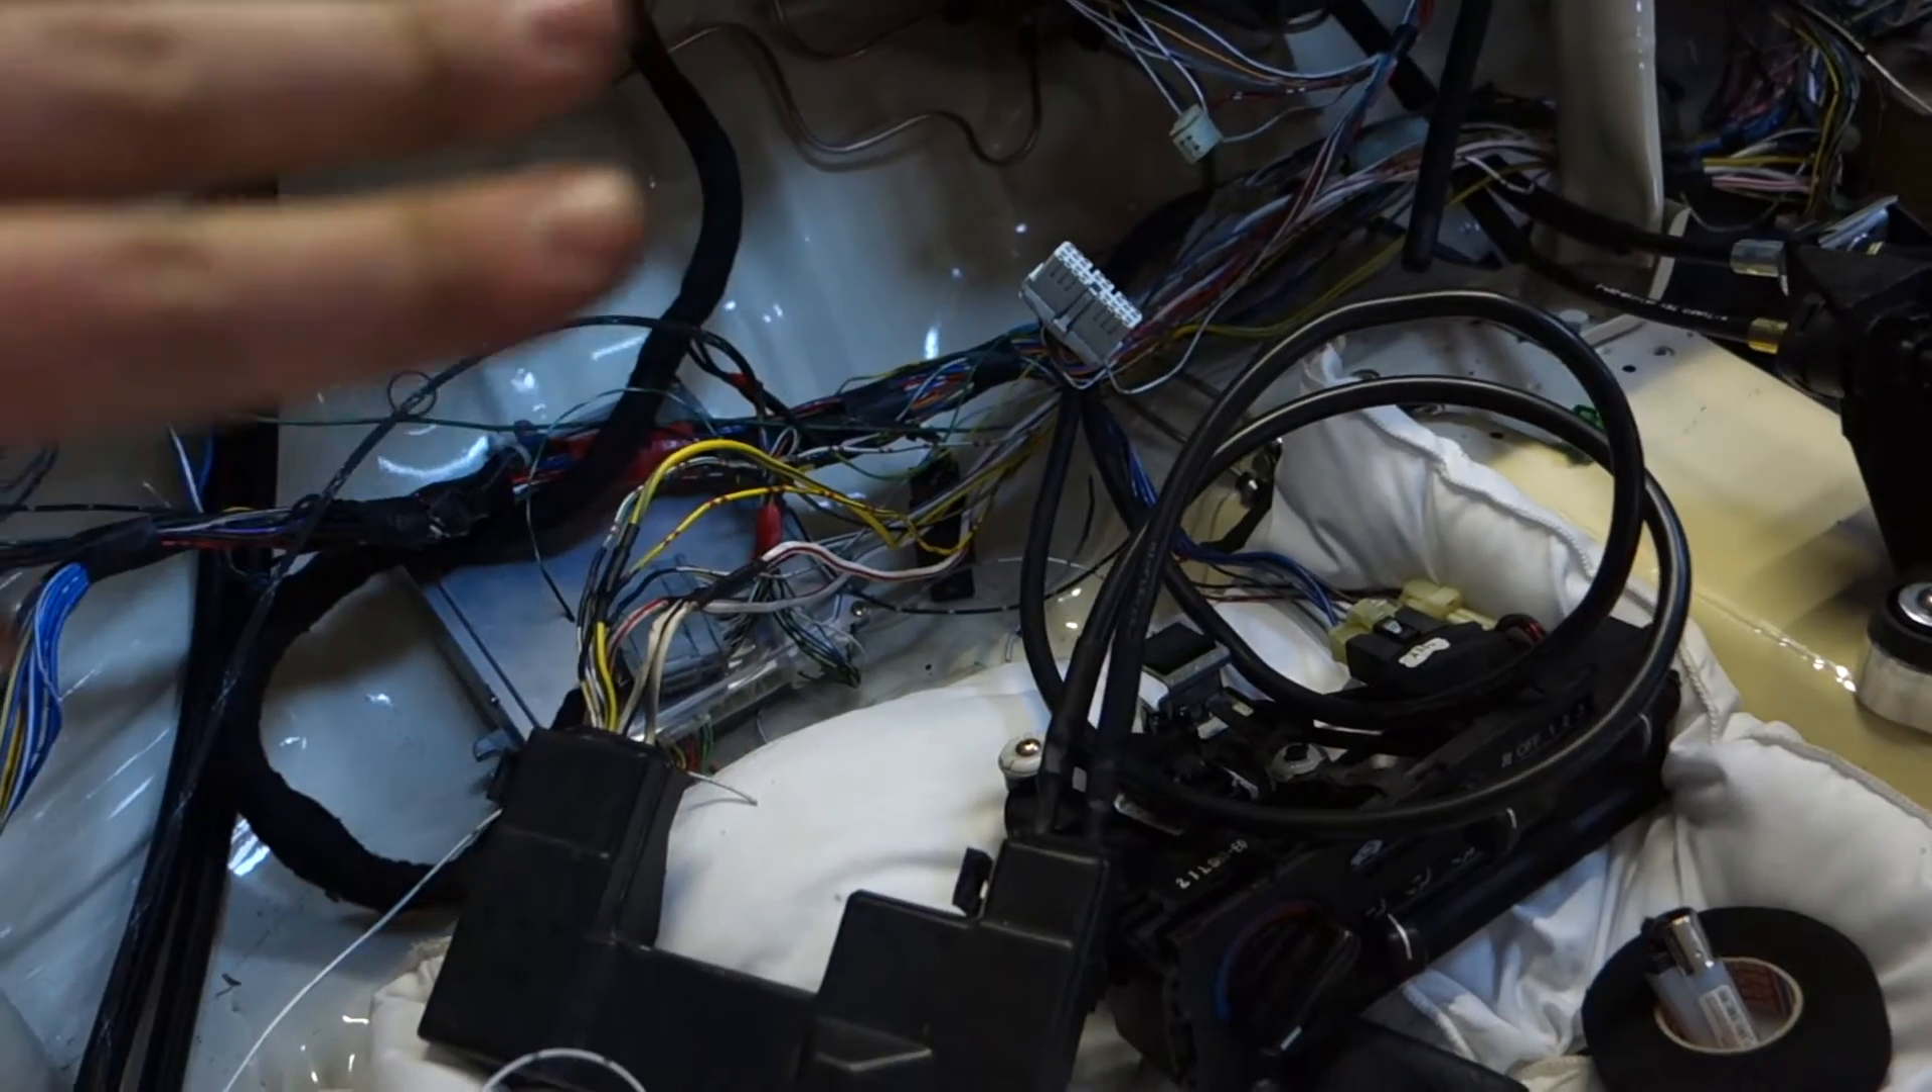The fuse box is now uh over this side obviously all of the loom still yet to be wrapped.